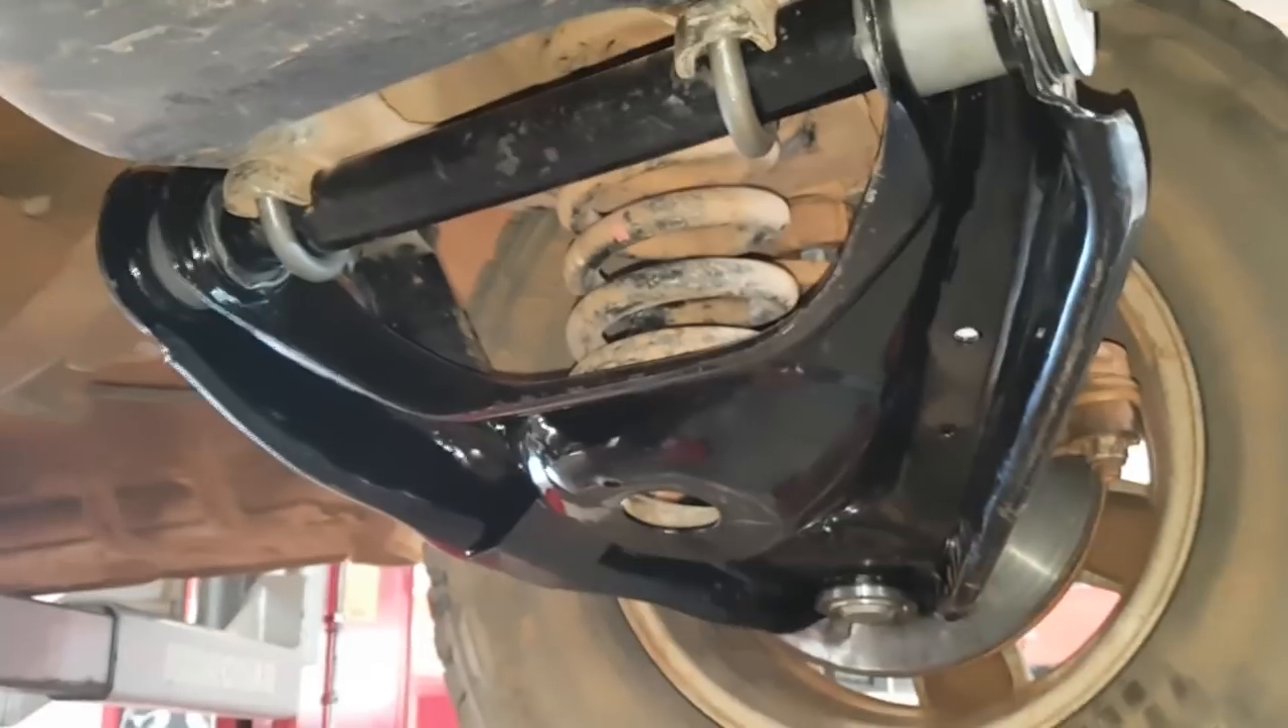Chevrolet Silverado troca de bandeja, moçada. No lugar. Tá instalado aqui, ó.